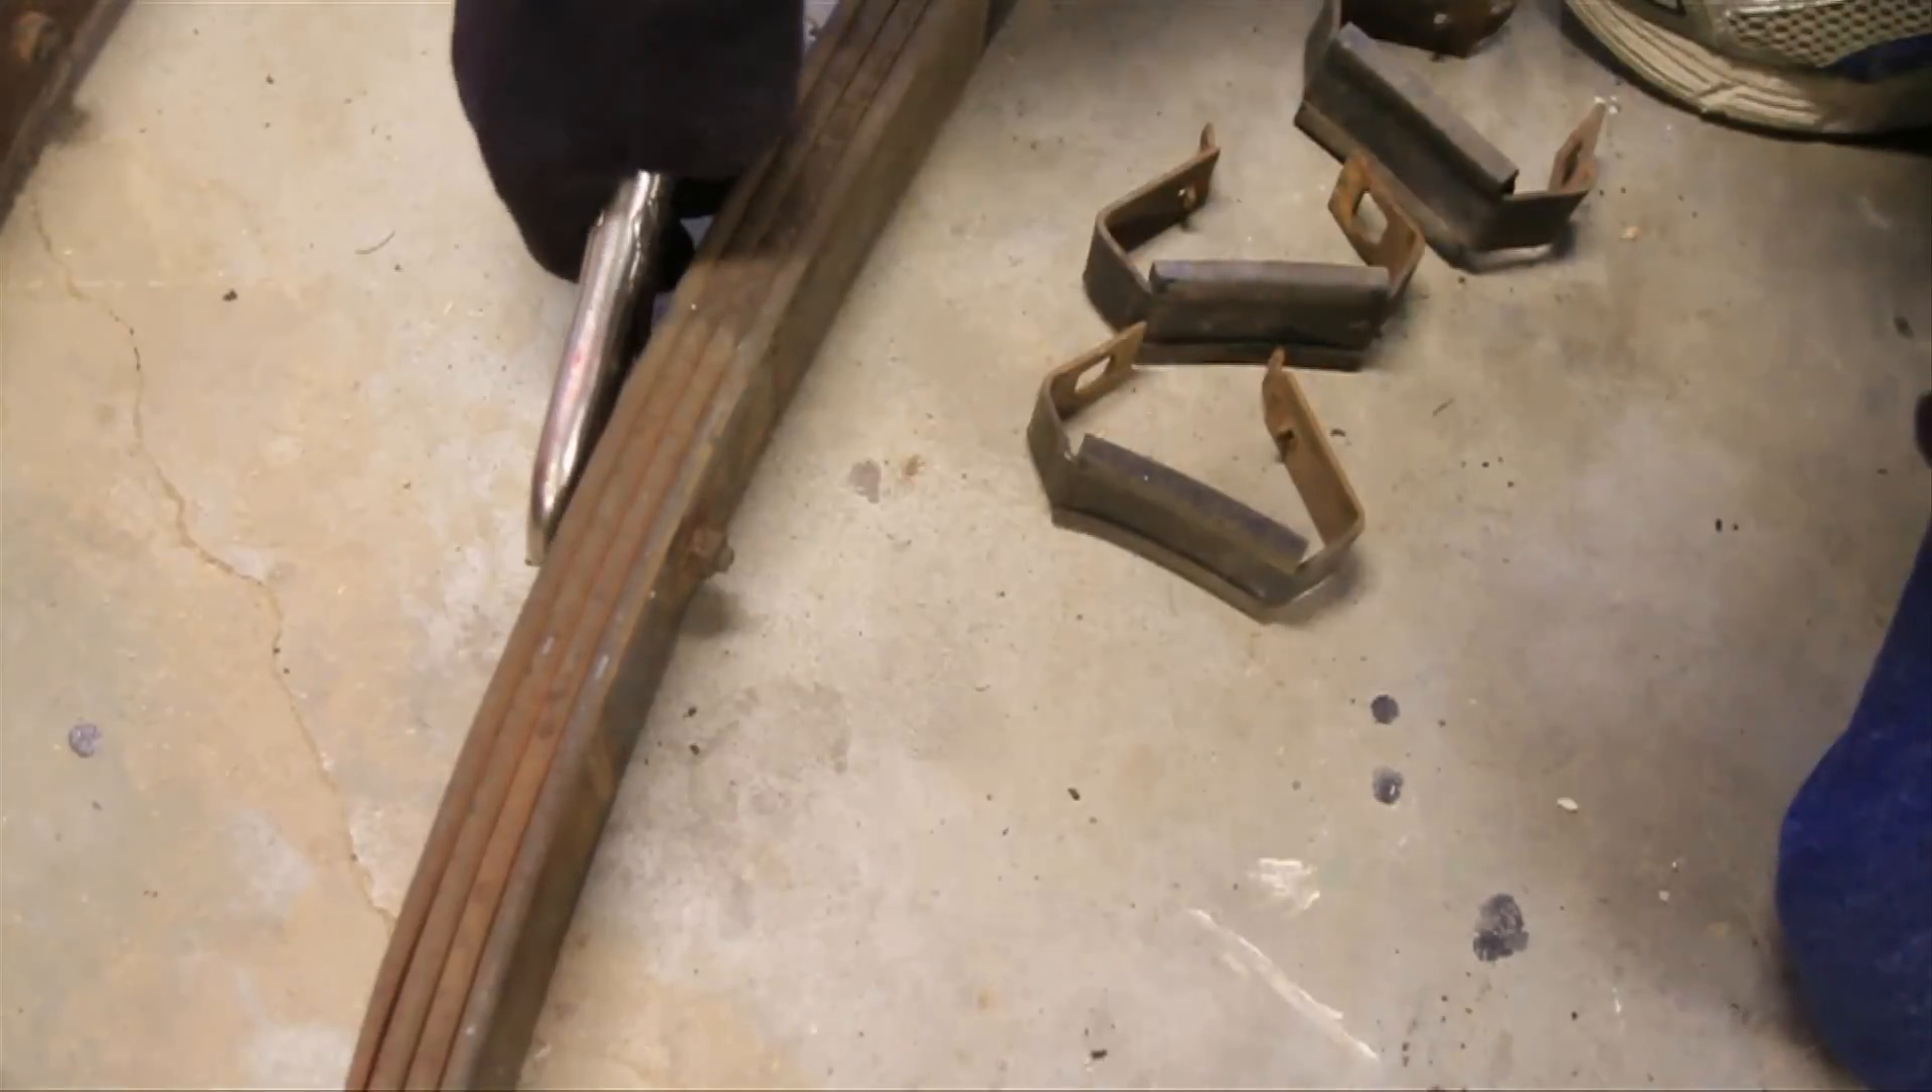Alright, so I've got all the spring clips off.